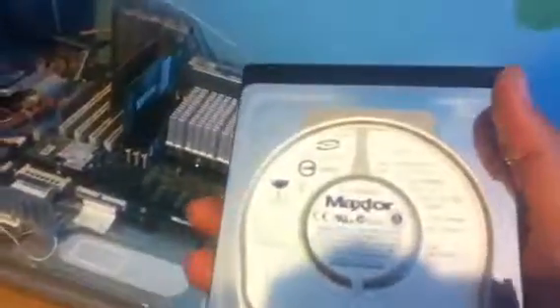So, now I've removed the hard drive, and it's pretty easy, because, oh, there's not really any screws holding it in place.